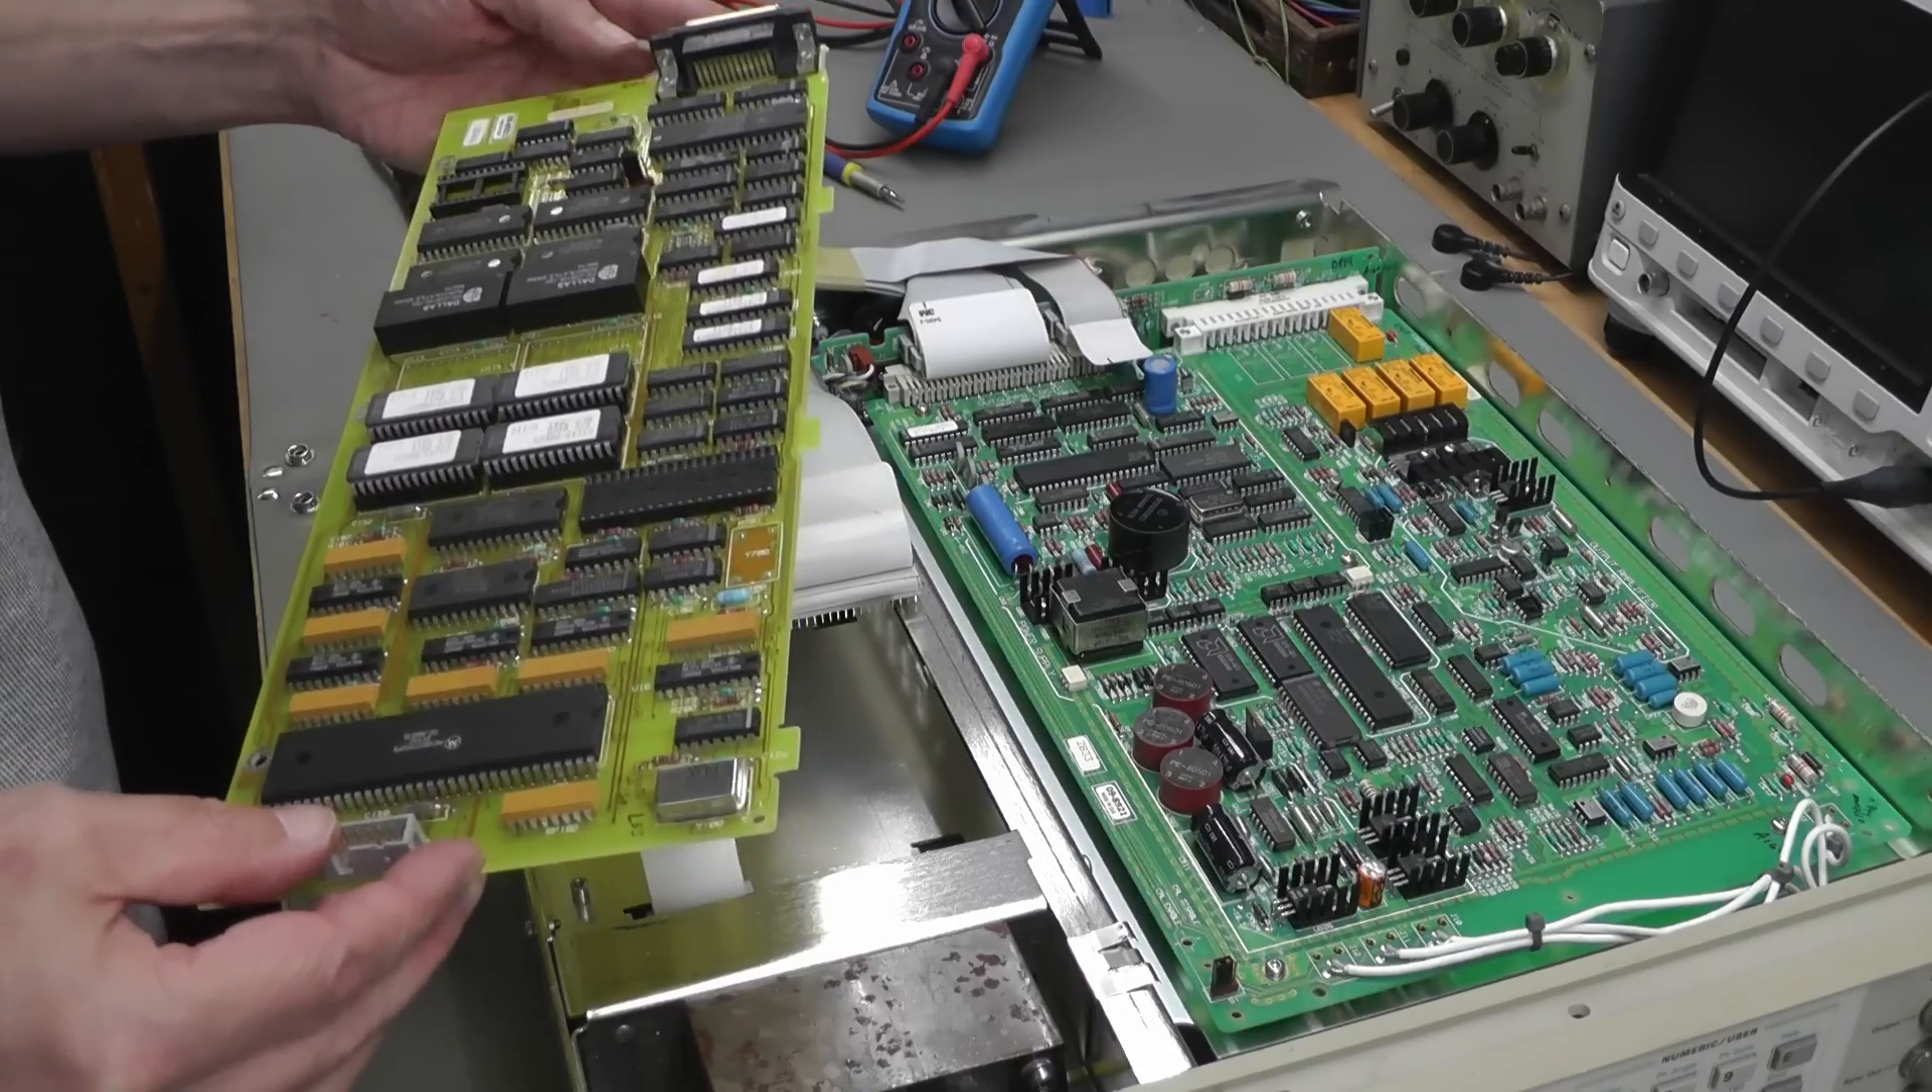Well and there we go there's the a5 board removed and it's absolutely pristine perfect condition.